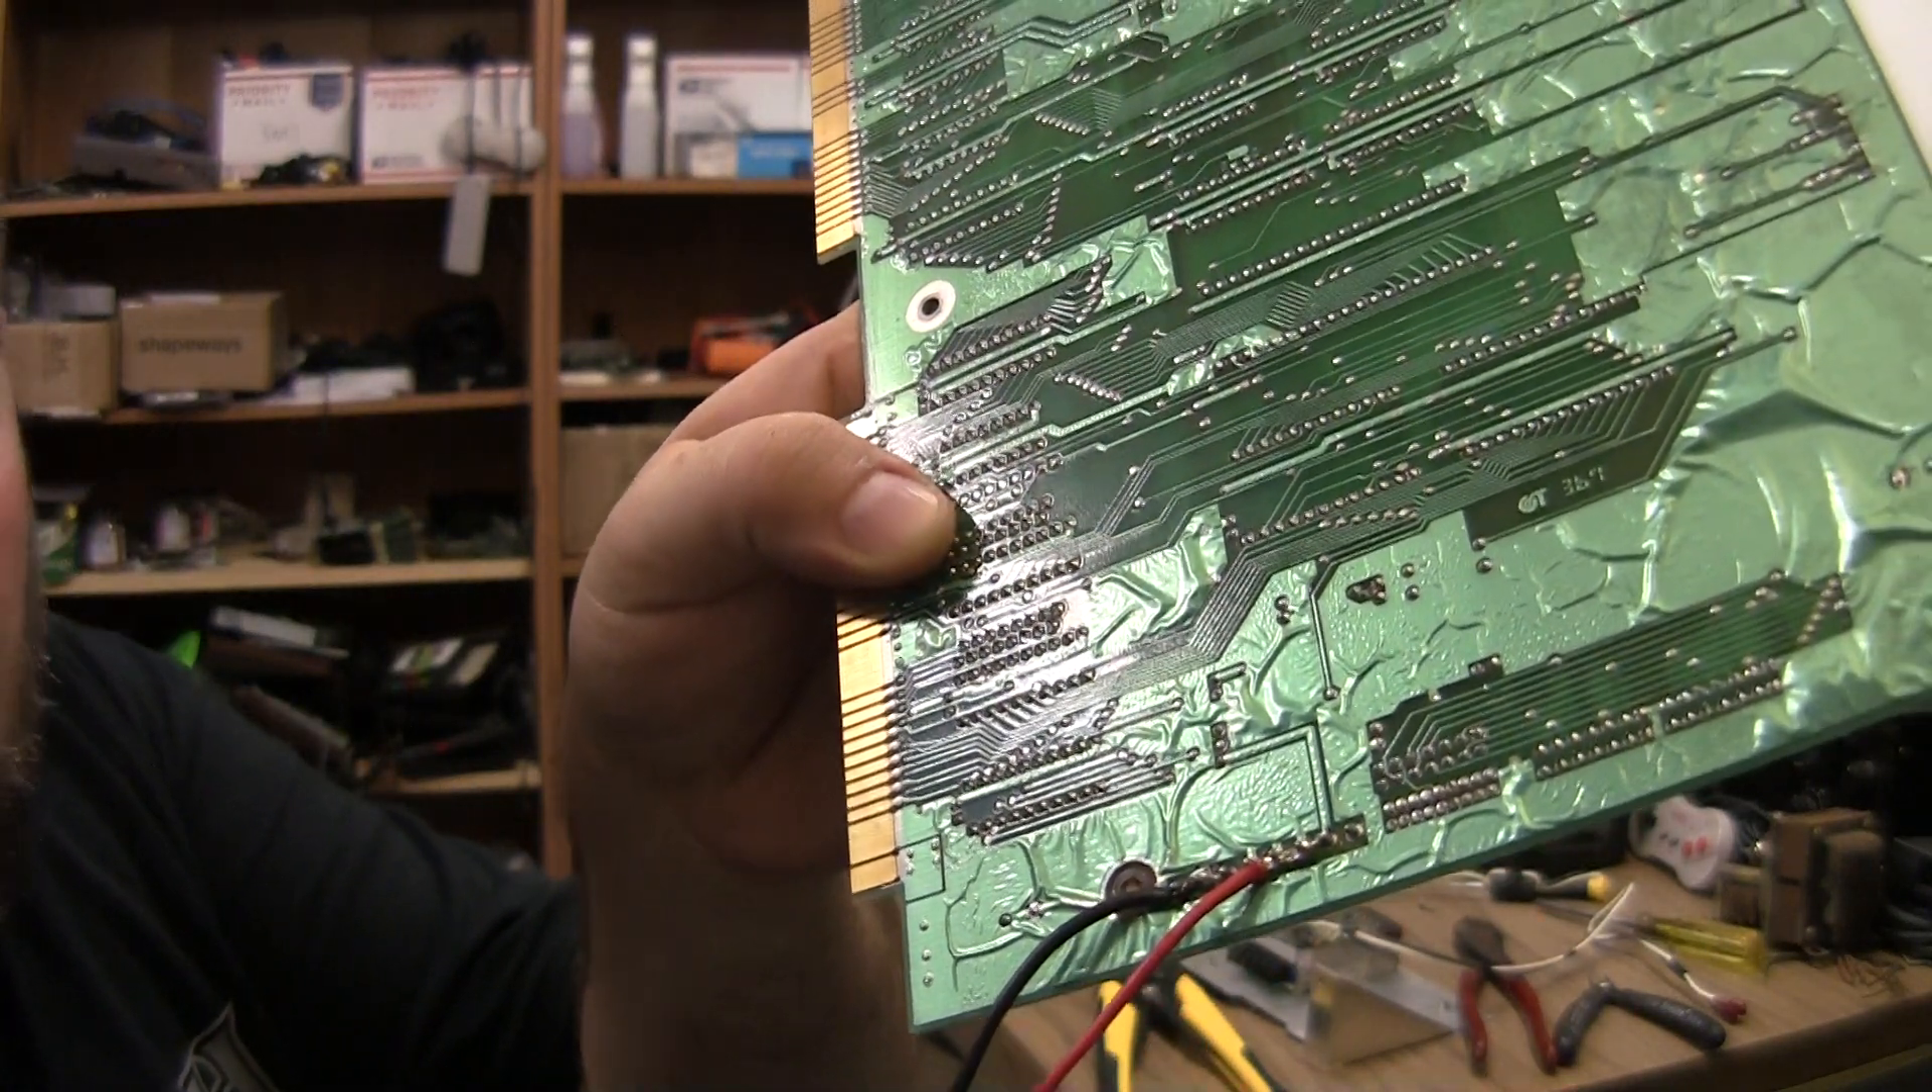We'll get a little further down the road here. I took the main board back out to solder in the wires for the 5 volt supply onto the bottom of the board.